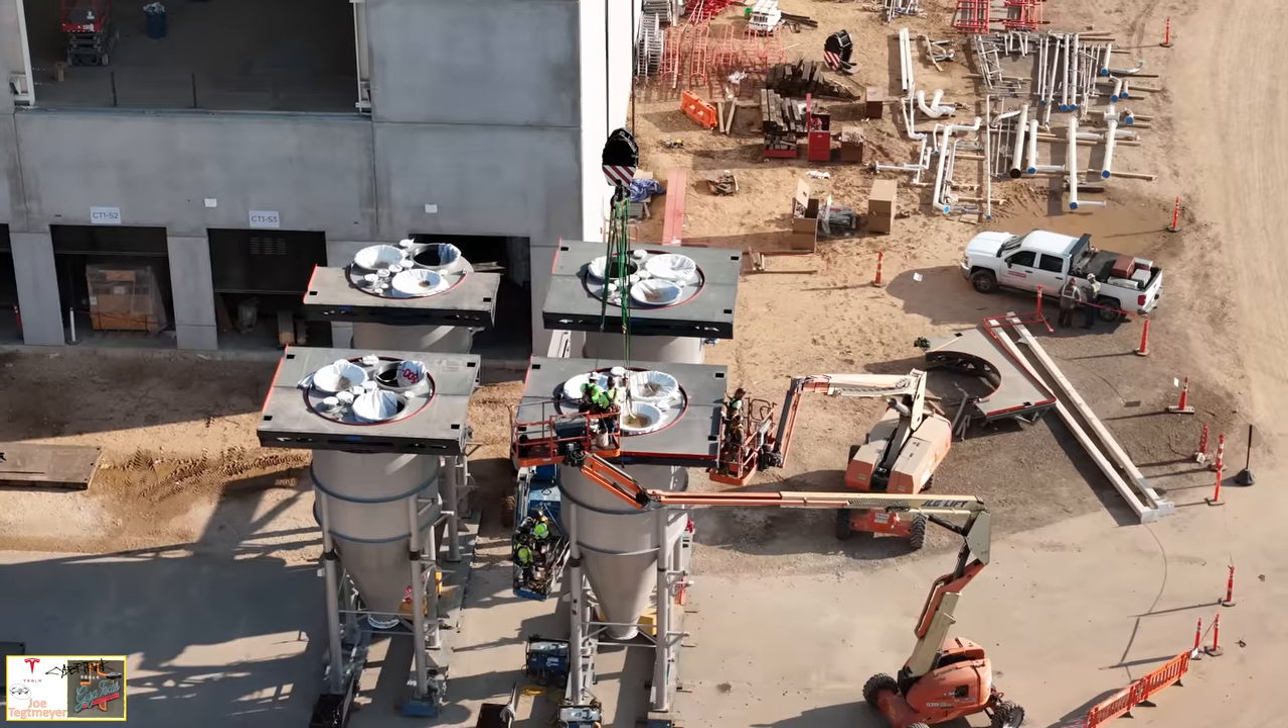We can tell that the top platforms around each of these hoppers or the cyclones, depending on what you would like to call them, have been installed or they're finishing up the installation of that.